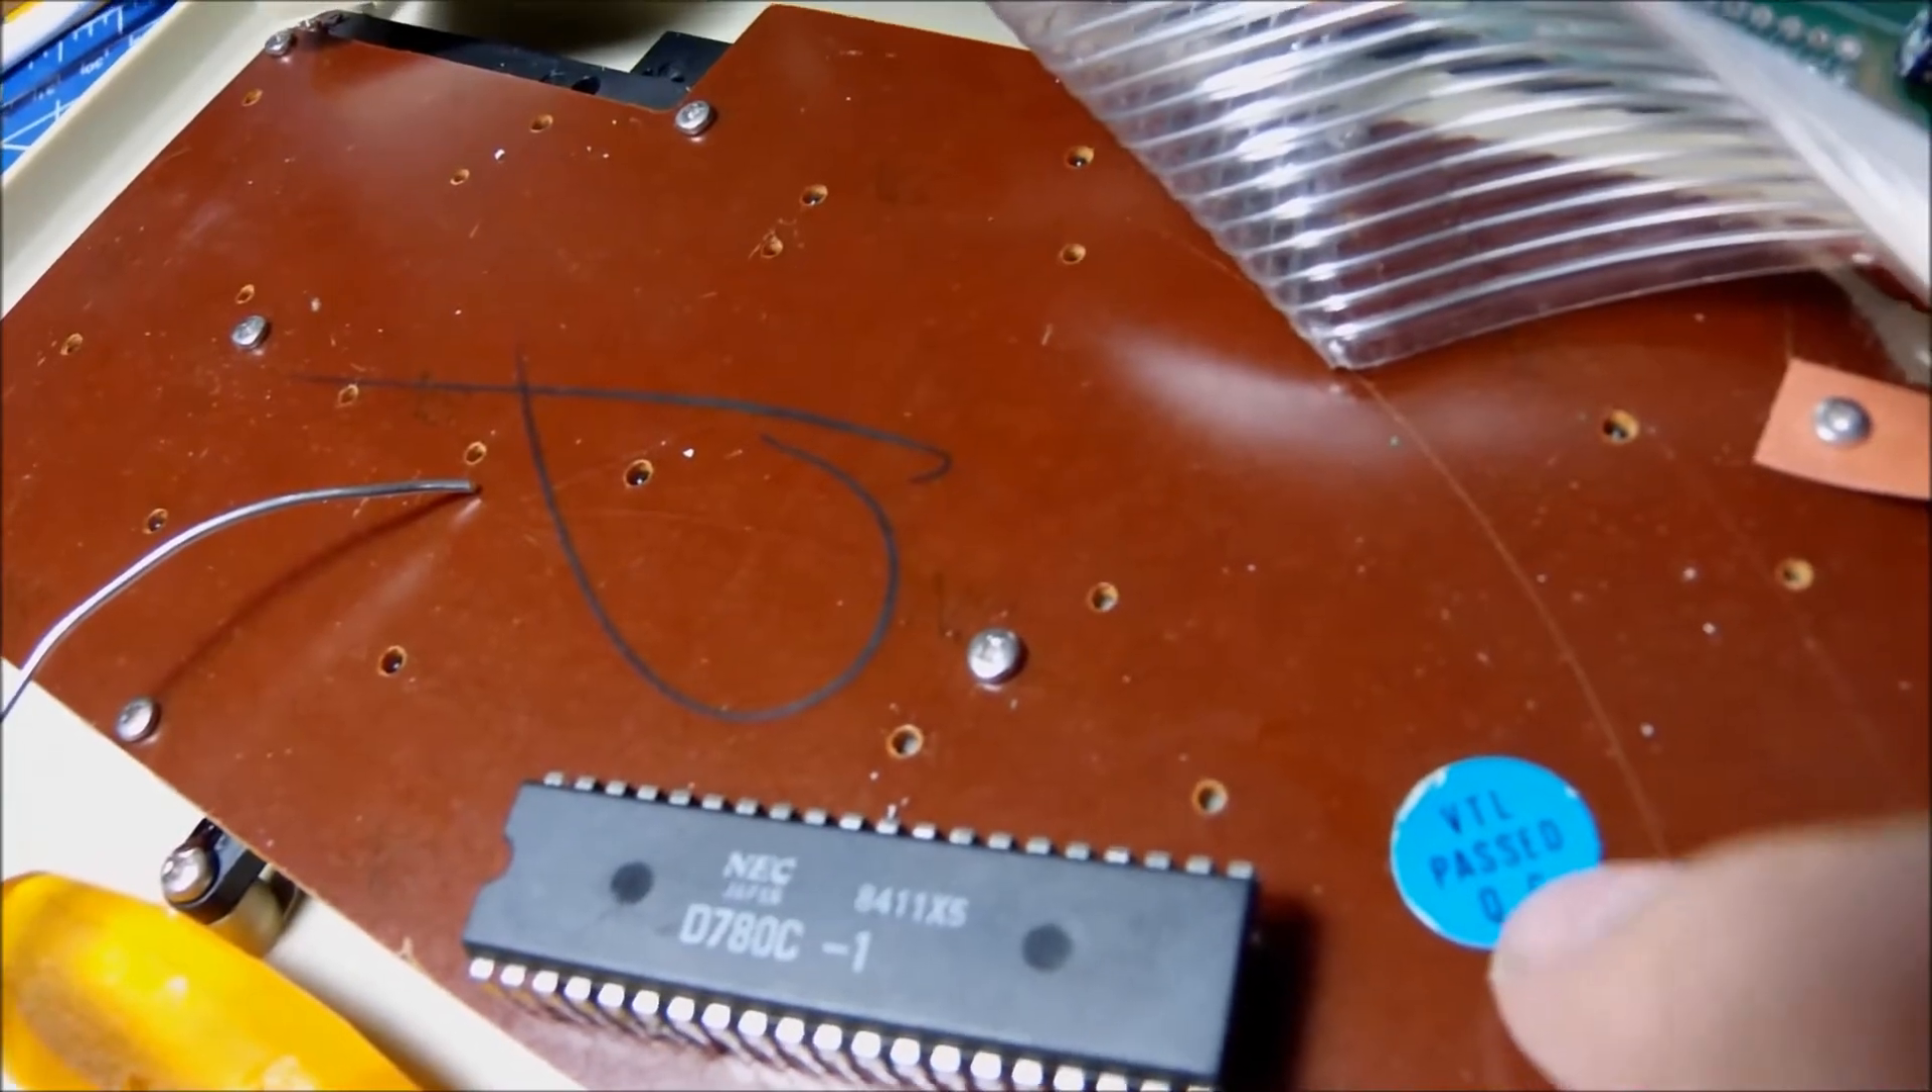So here we have the NEC processor equivalent to the Z80 recently removed from the system.